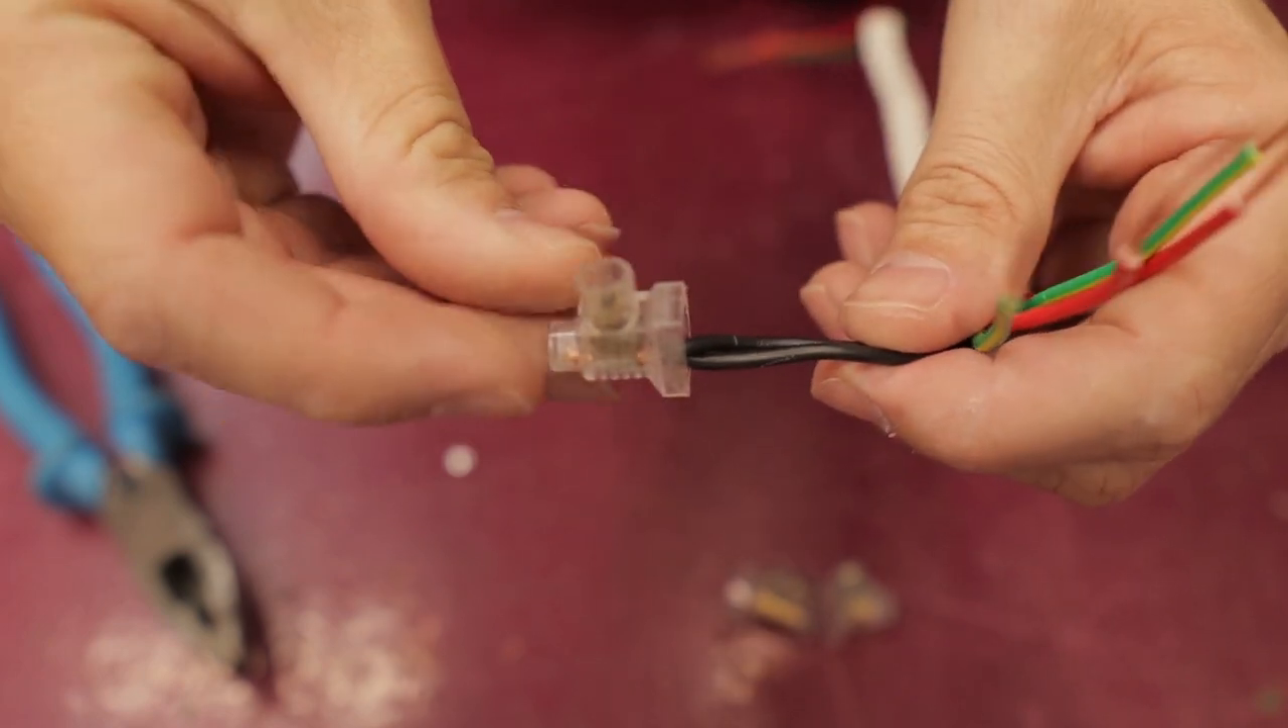So and you can see that the connector is now on and I repeat the same process for the next two wires.